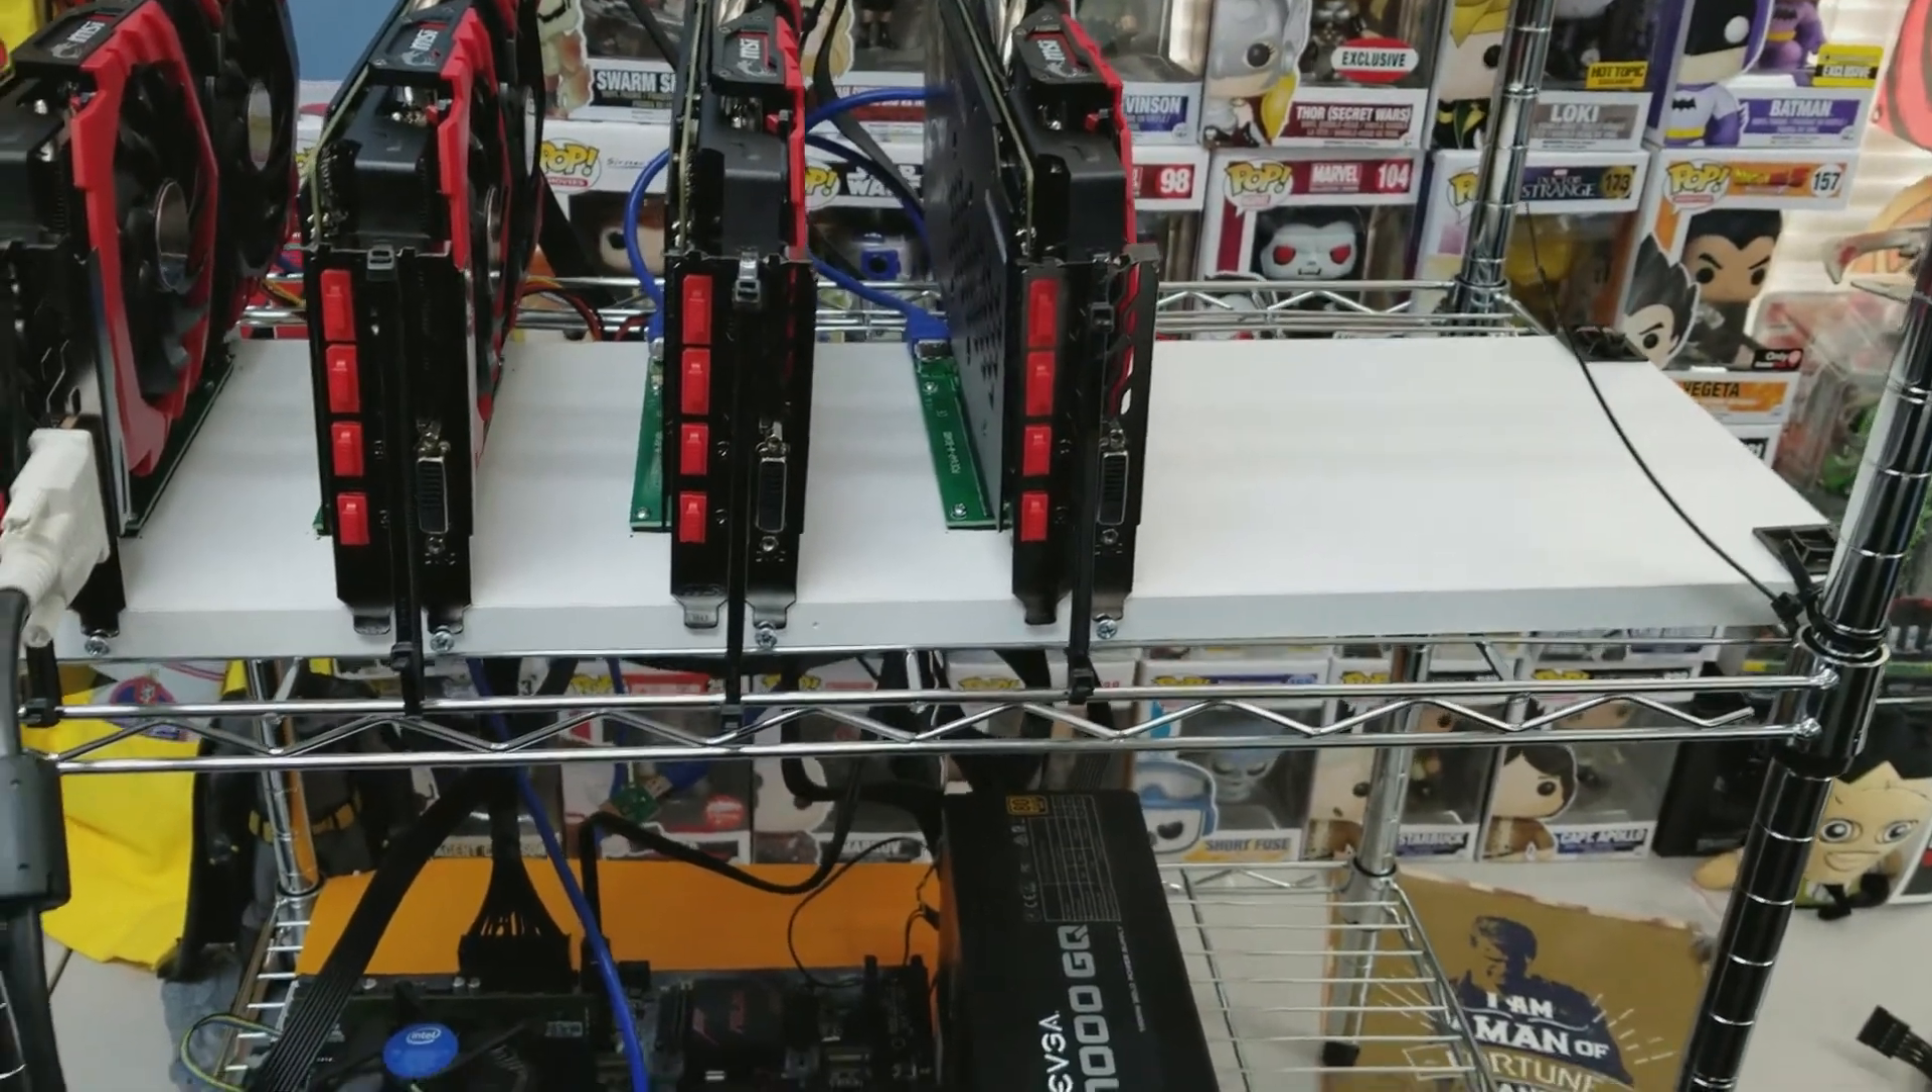All right here we are everything plugged in we got the video cards attached and as you can see we secured with both a screw and zip tie combo to get them some more stability there.